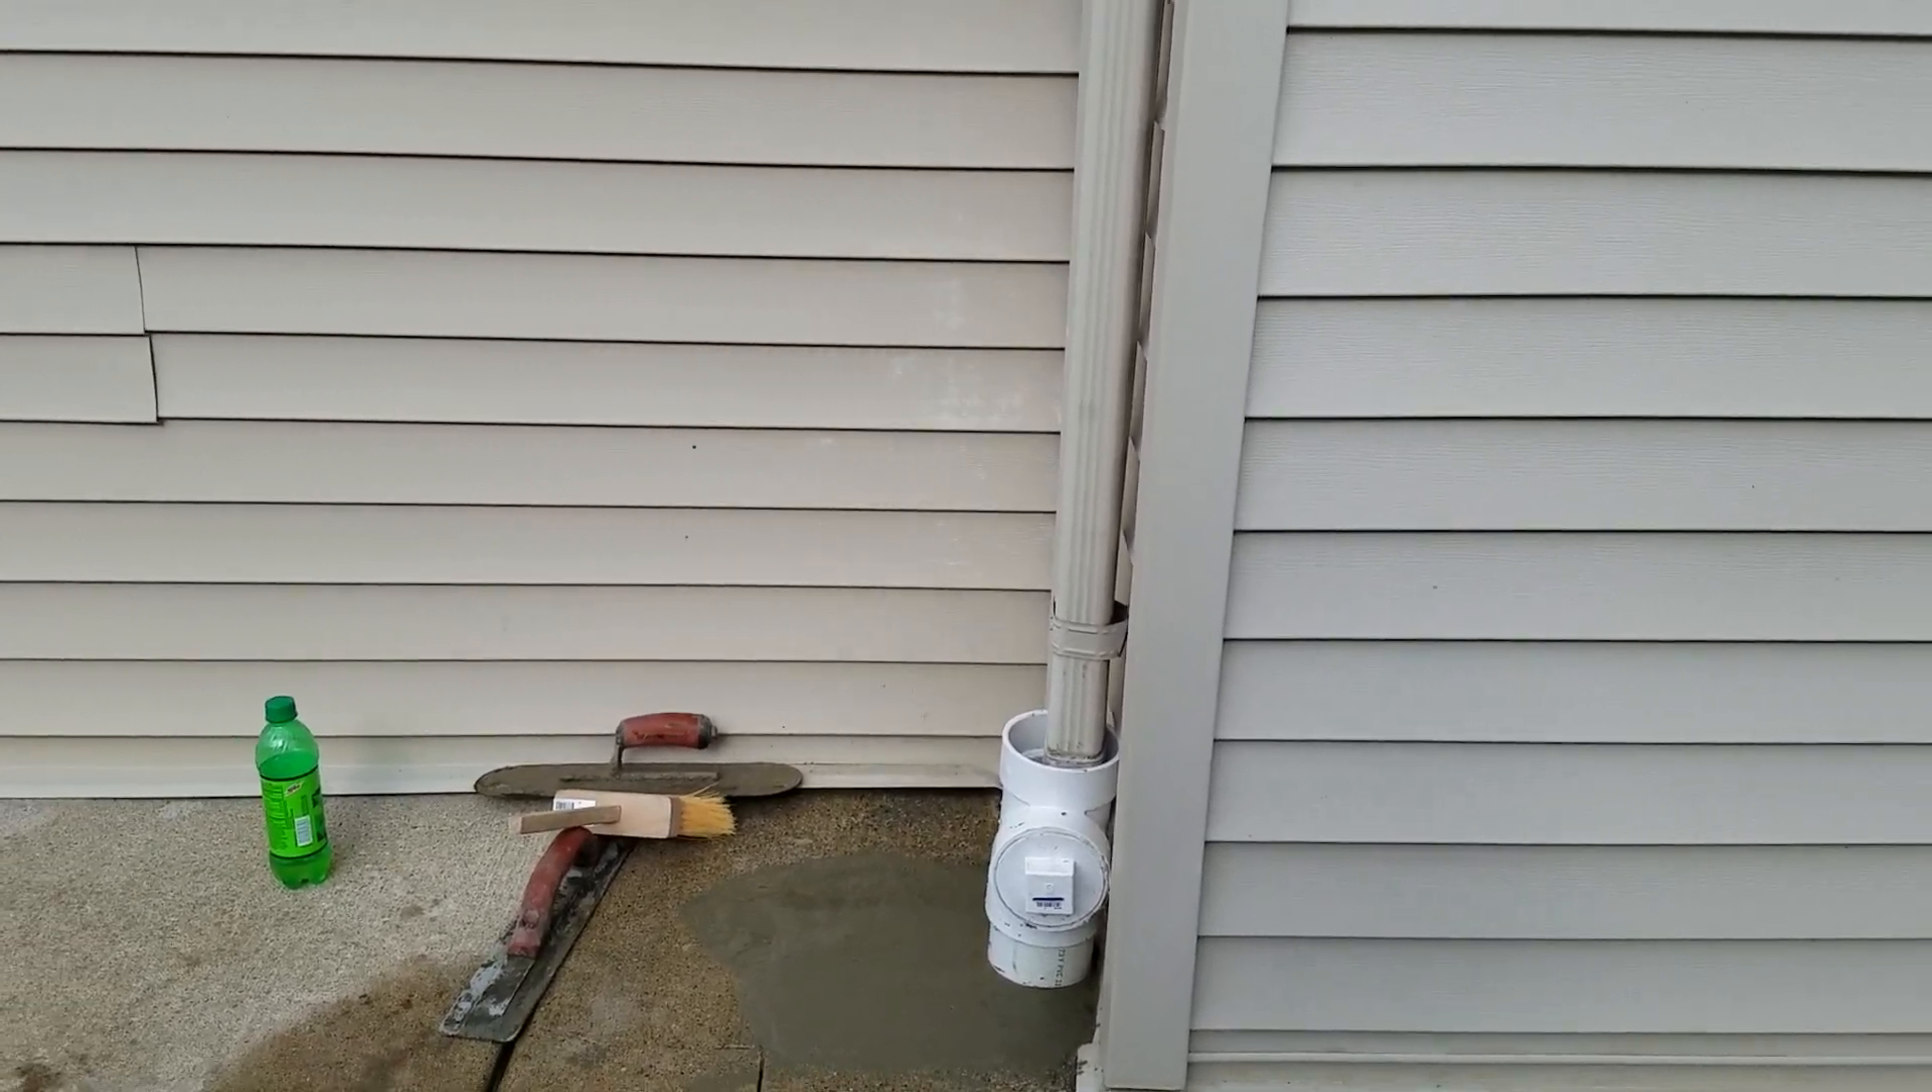We cut the concrete right there and we put a clean out.